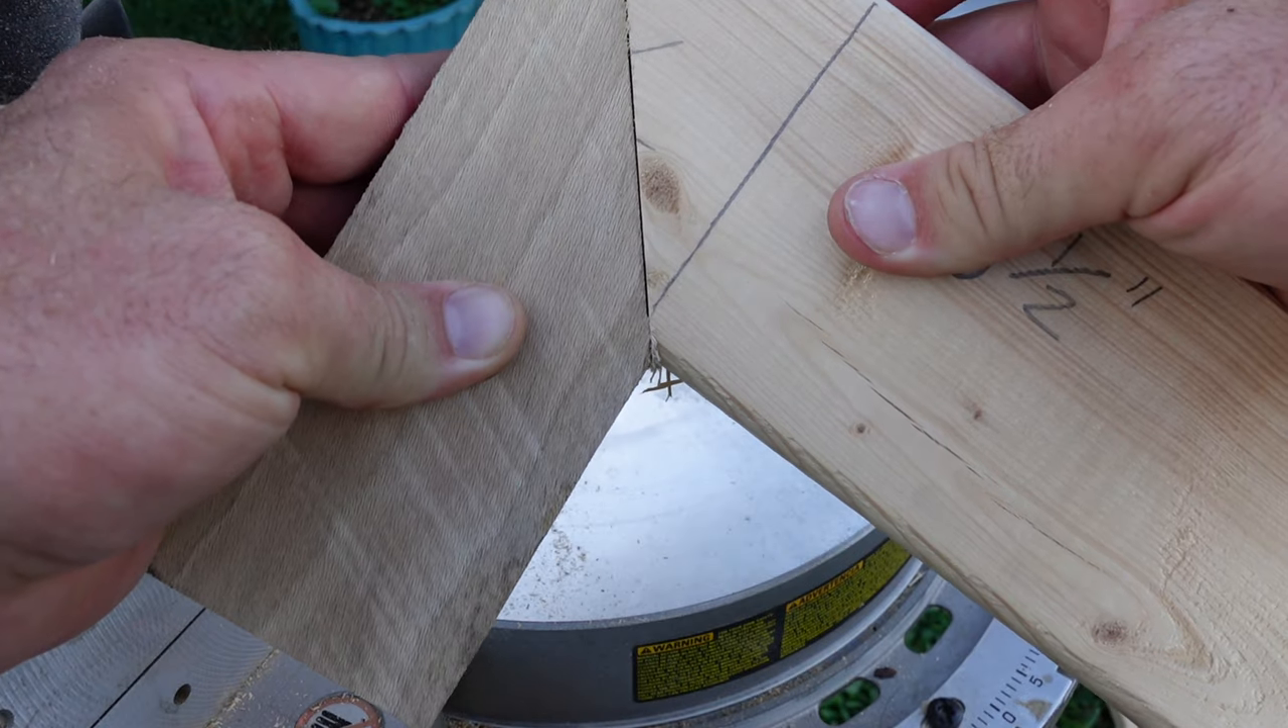Now you've got your two pieces, they fit like a glove. Perfect. Right angle.